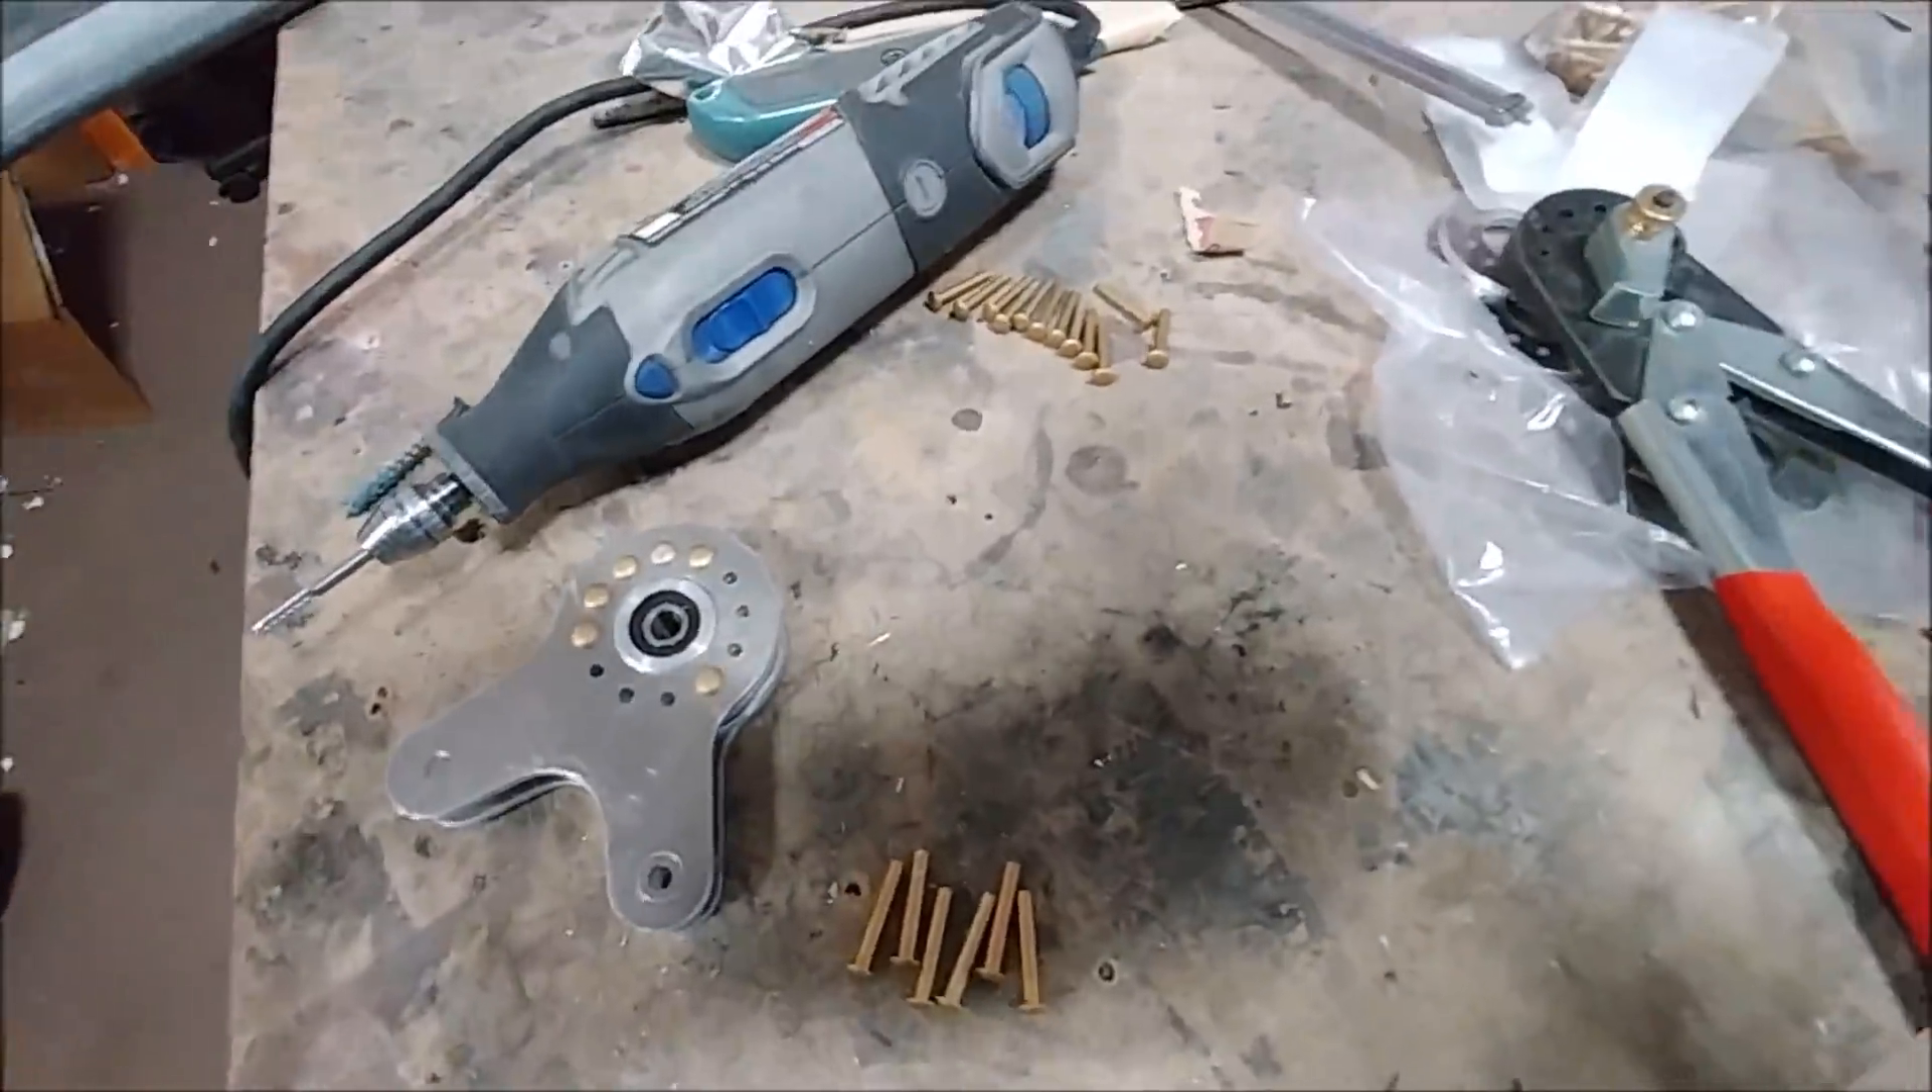As you can see here i've already started riveting the first one together so there's the the bearing in the middle there and then four different pieces that make up that bell crank.